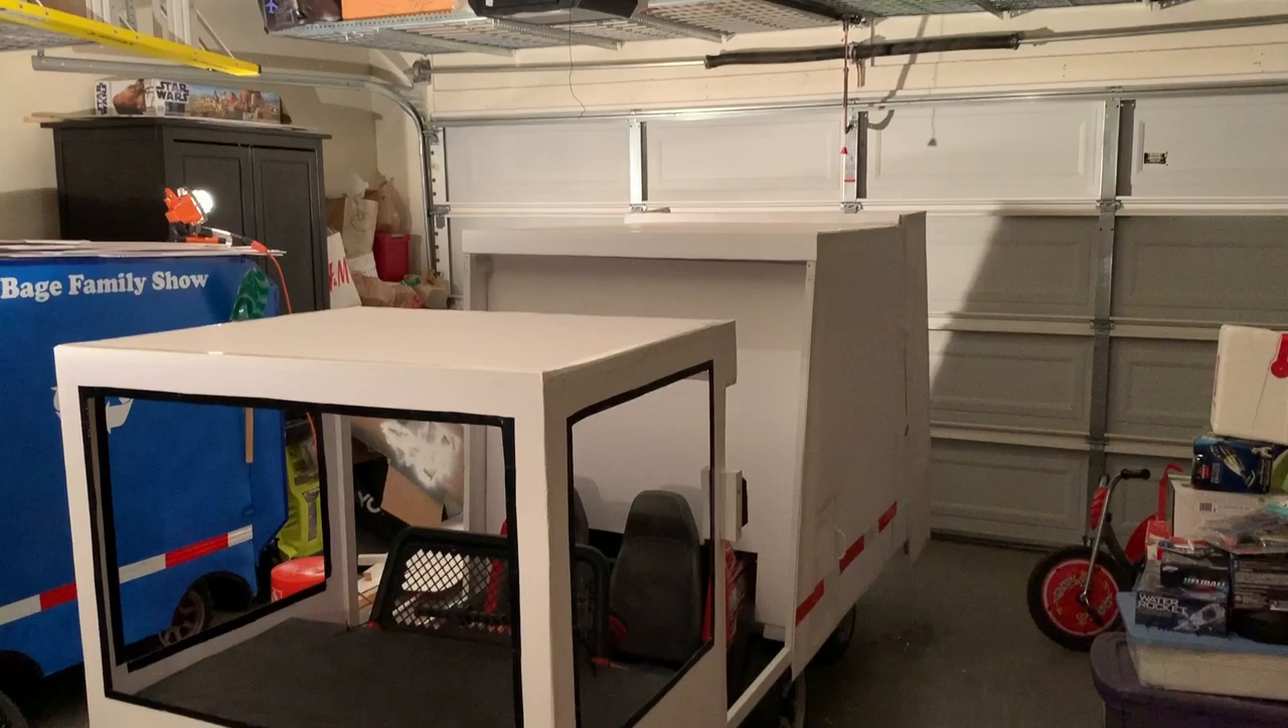The truck is finished with the exception of the rotating beacon. It's going to go up on top.